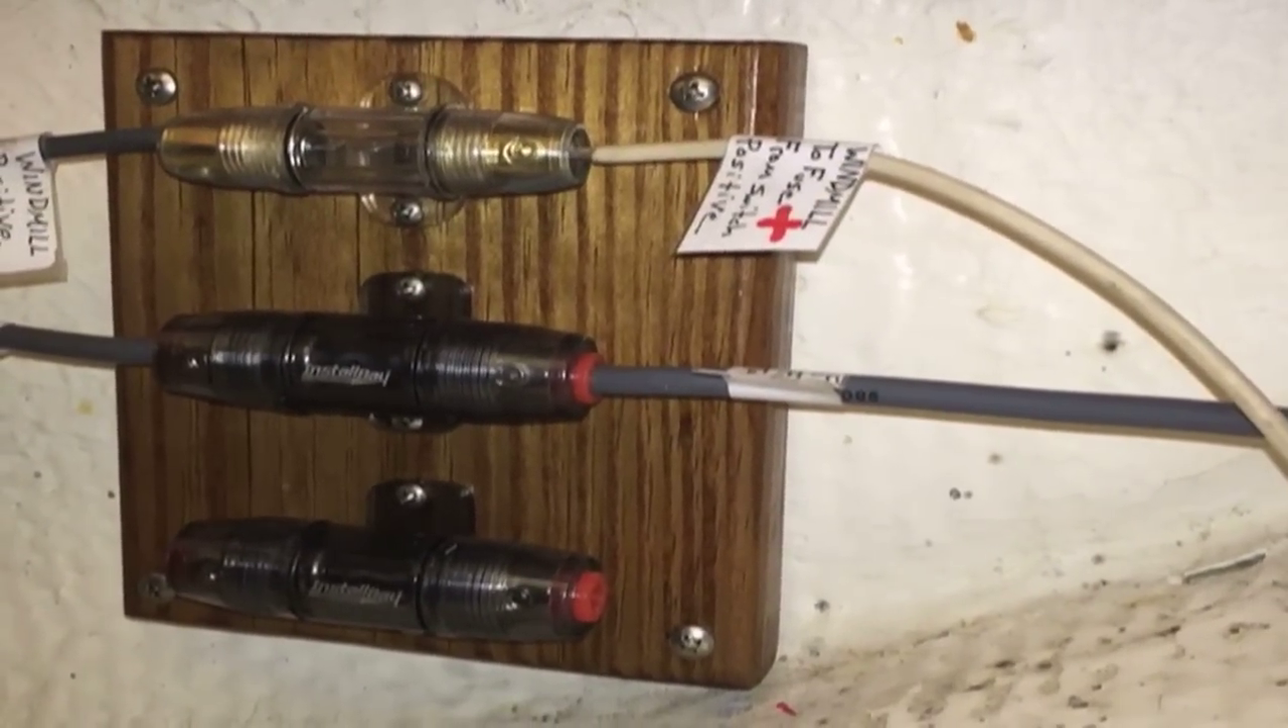Okay, so that's my little fuse block I have mounted in the, uh, battery compartment.